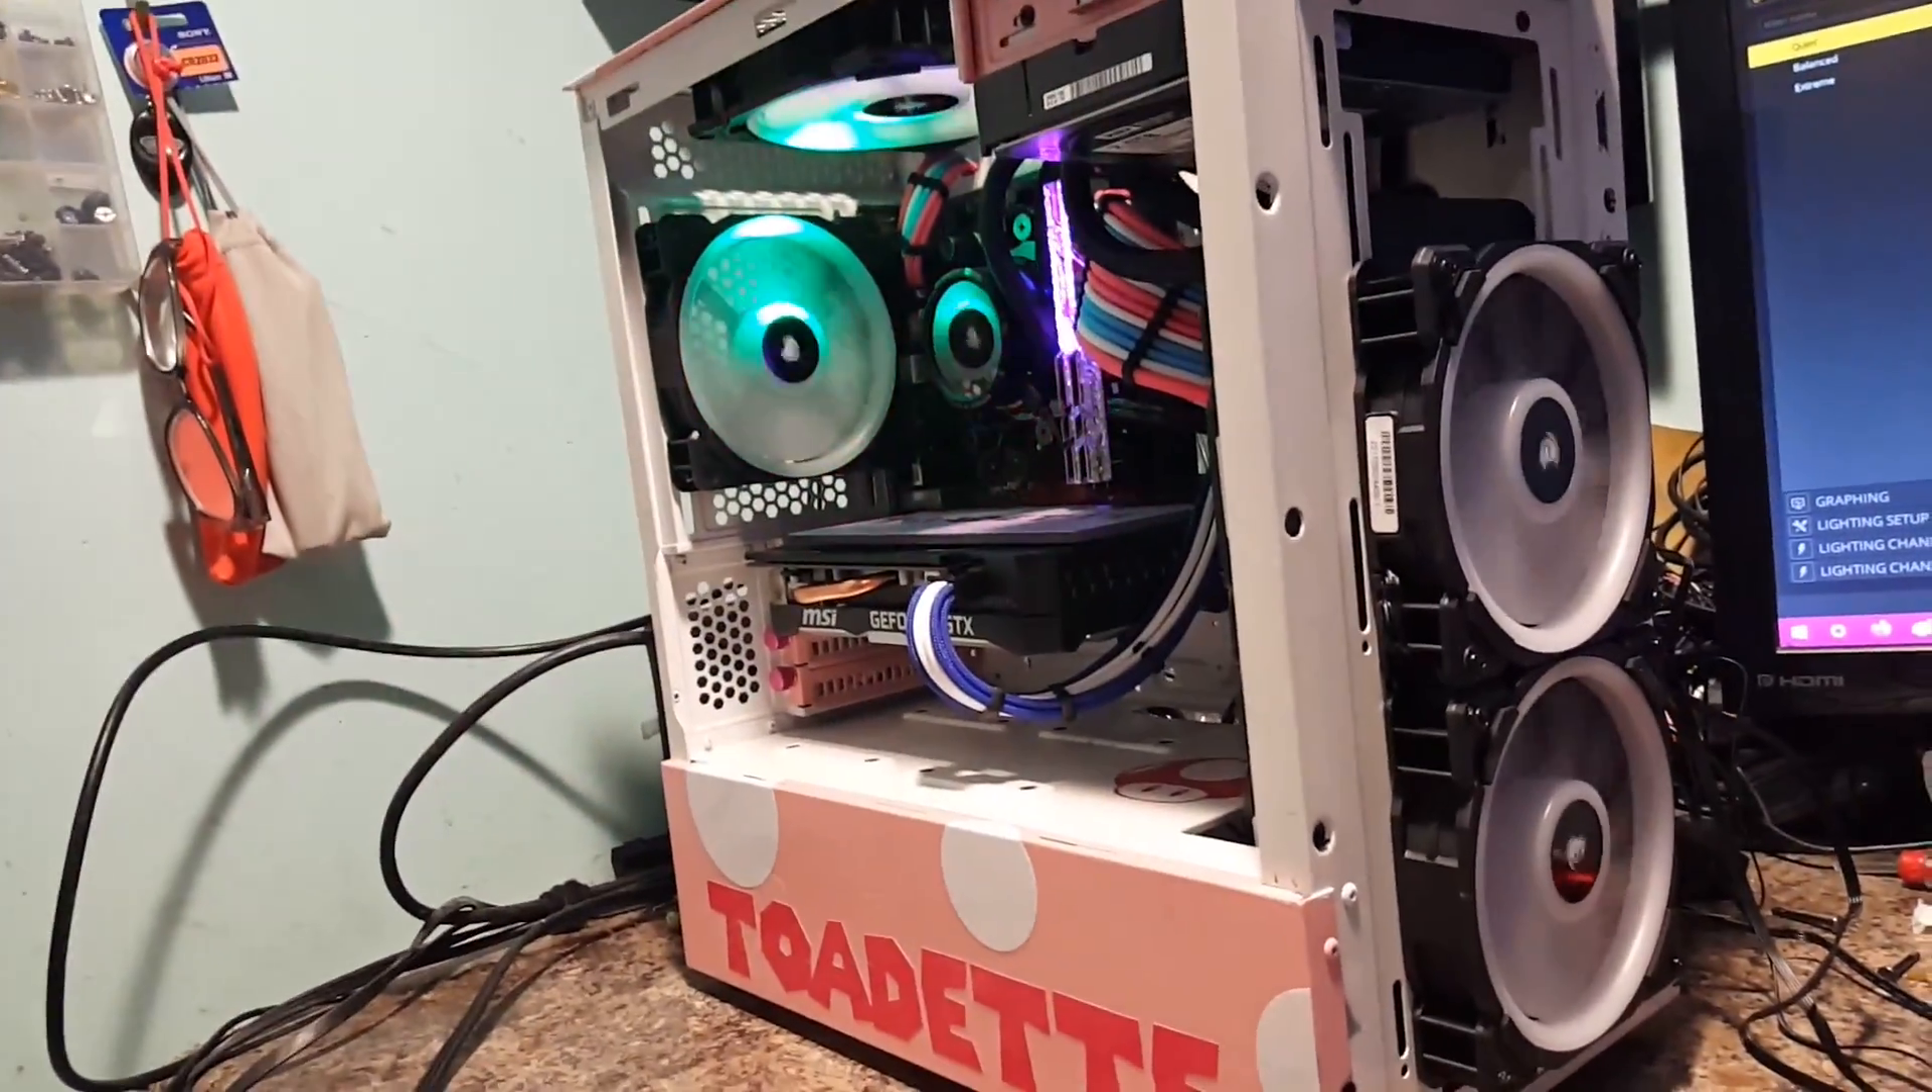Okay, to show you how I've progressed so far, I got the fans in now.